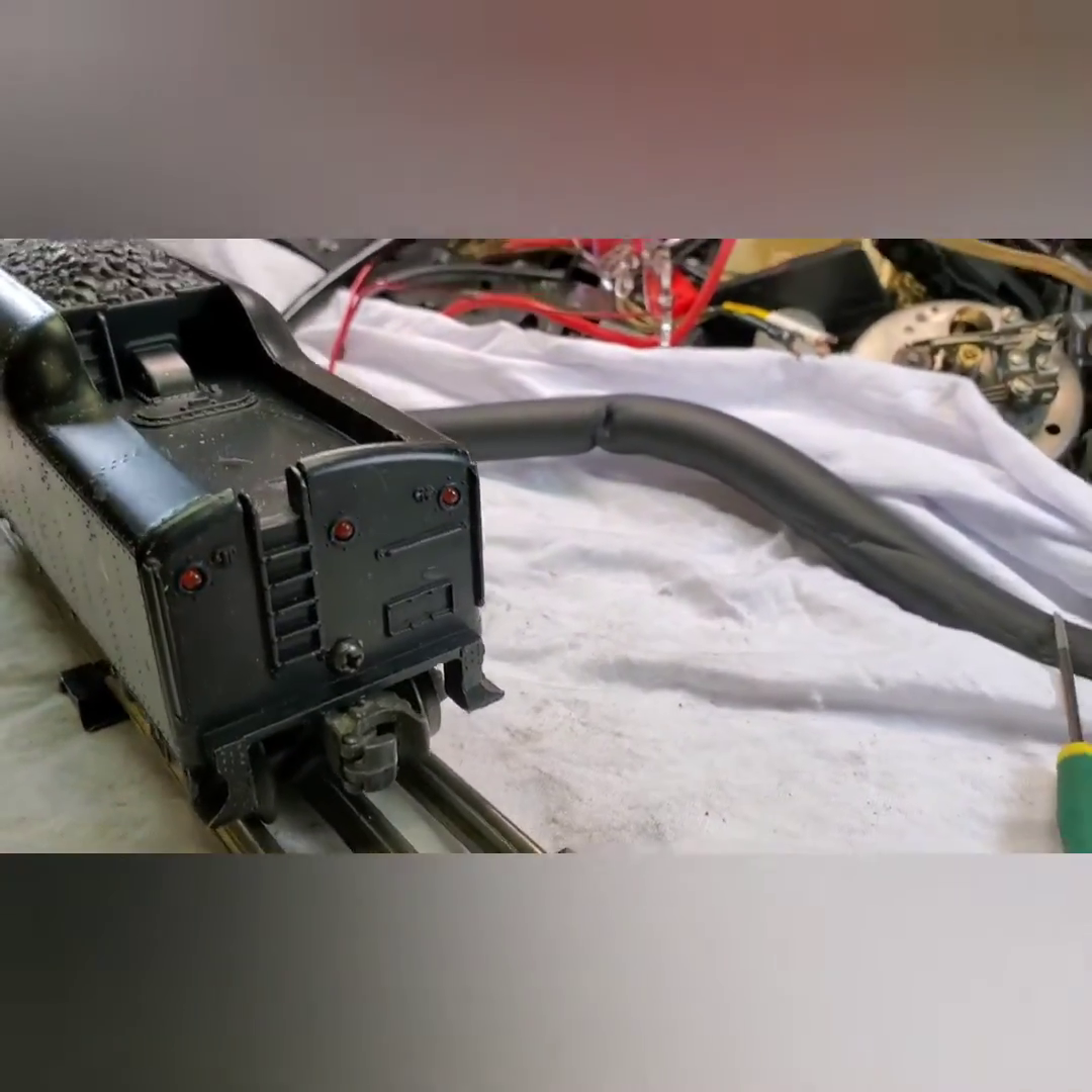So we put three LED's in the empty holes.